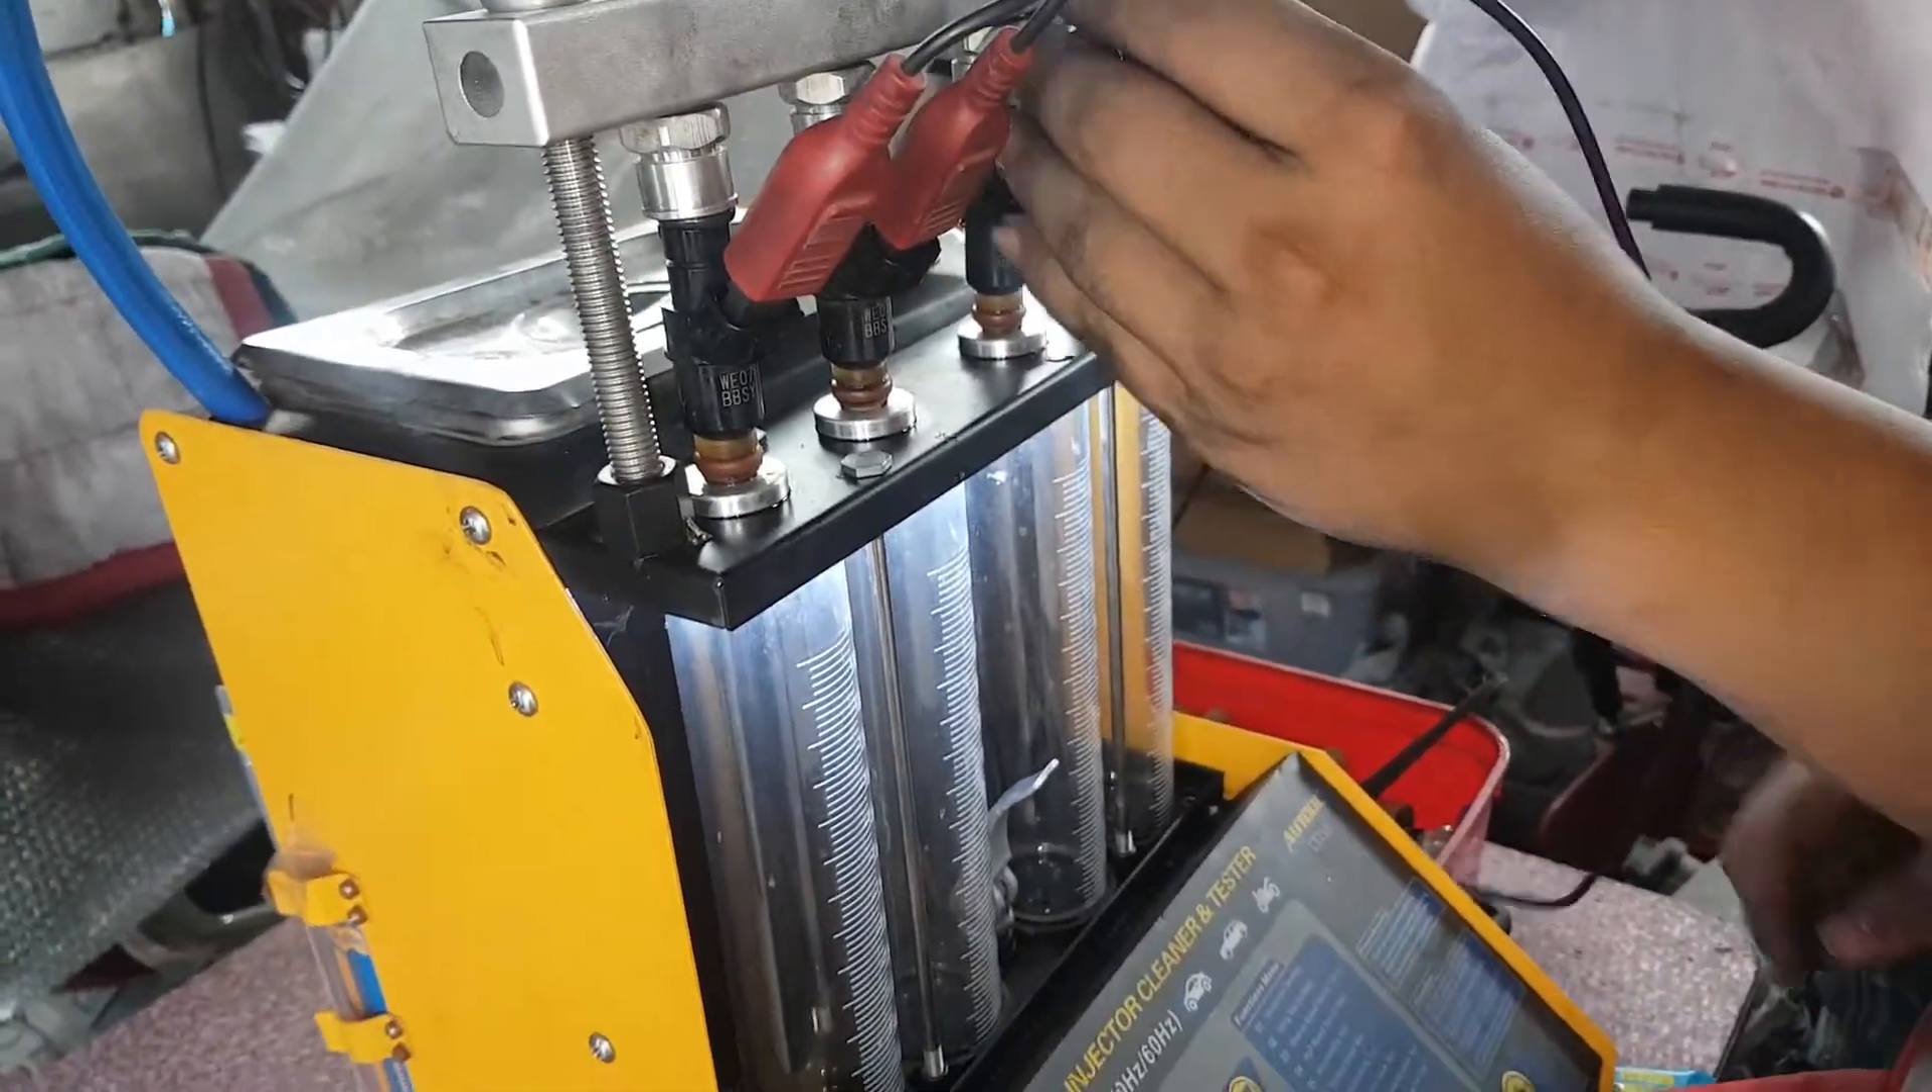So ito Nakakabit na yung fuel injector natin Tapos nakasaksak na ngayon yung Wire.